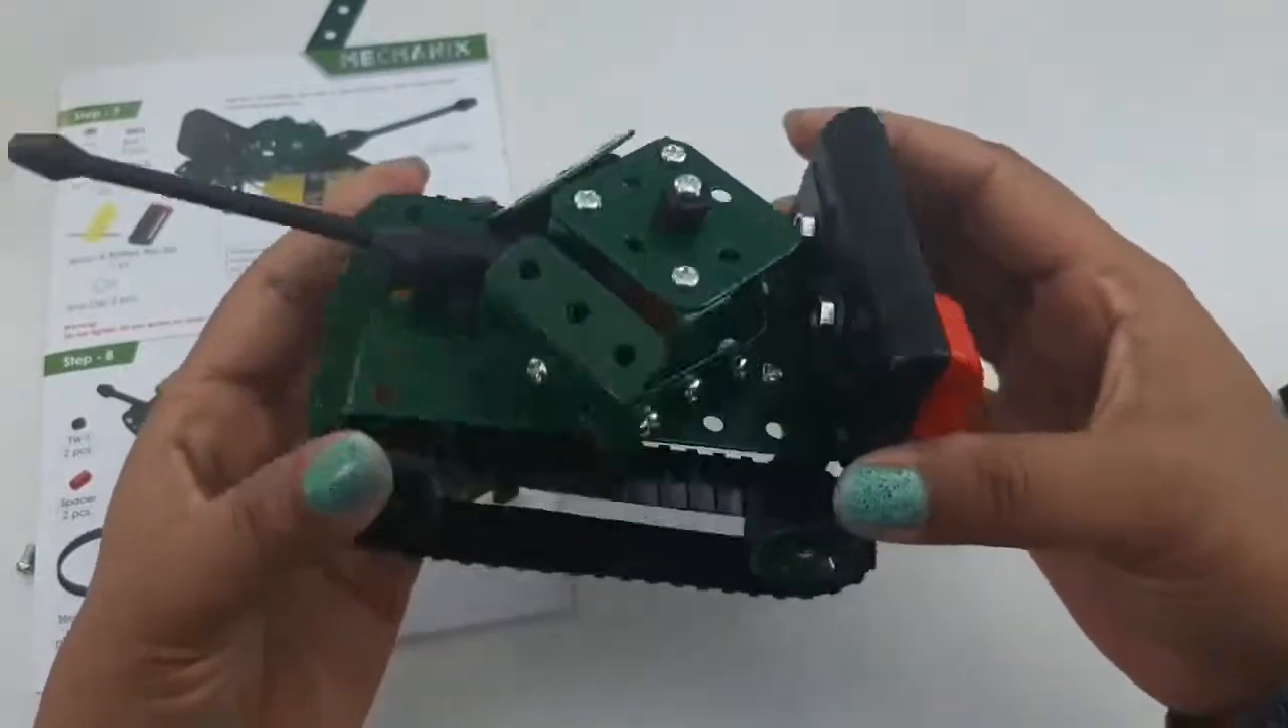हमने अपने wheels के उपर इस rubber track को अच्छे से fit कर दिया है।